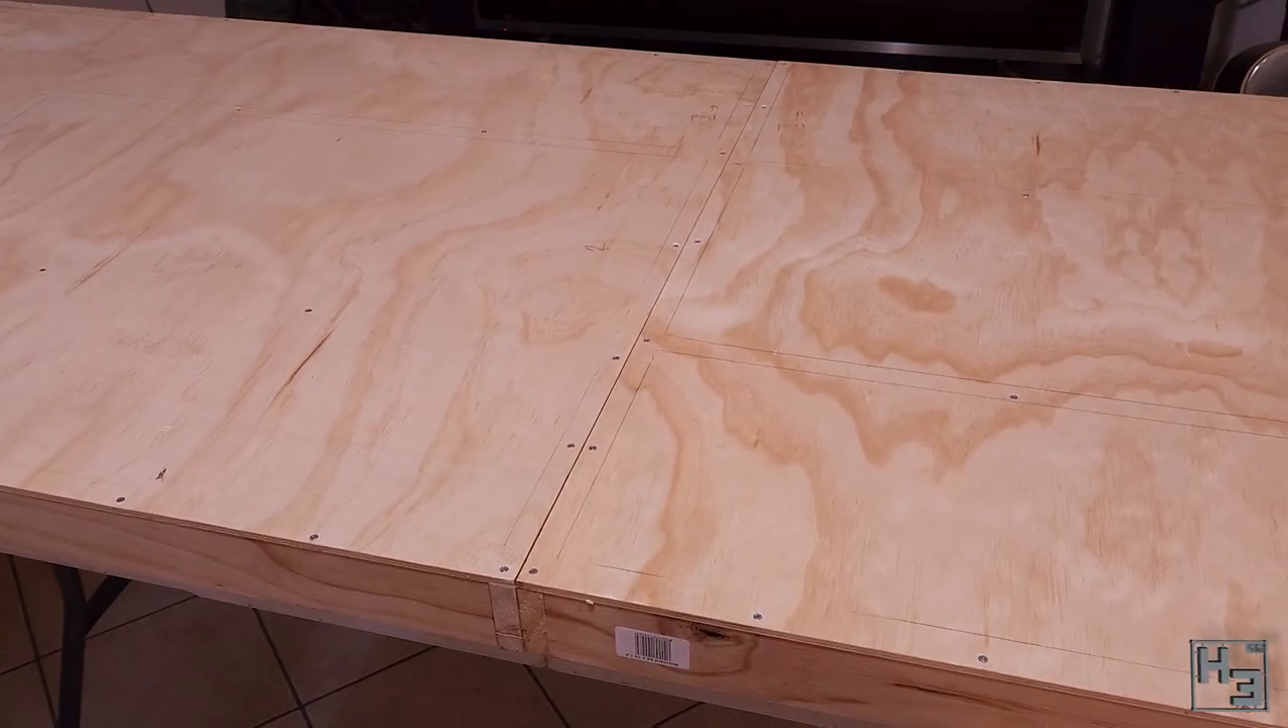Anyway, the boards went together well enough and they even stayed together when I picked the whole thing up and put it on the table.